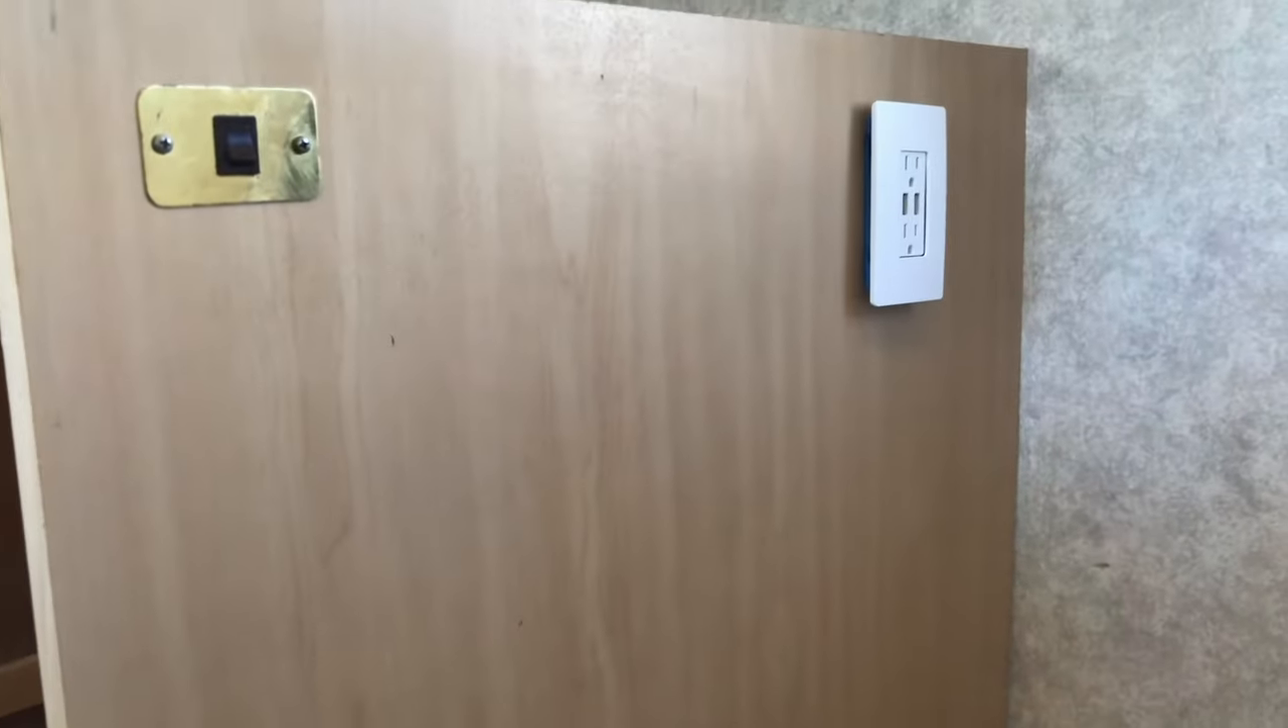So we got the wall unit electrical piece put in and now i'm going to uh shiplap this little area here and after that we're going to give it some paint see how she looks.